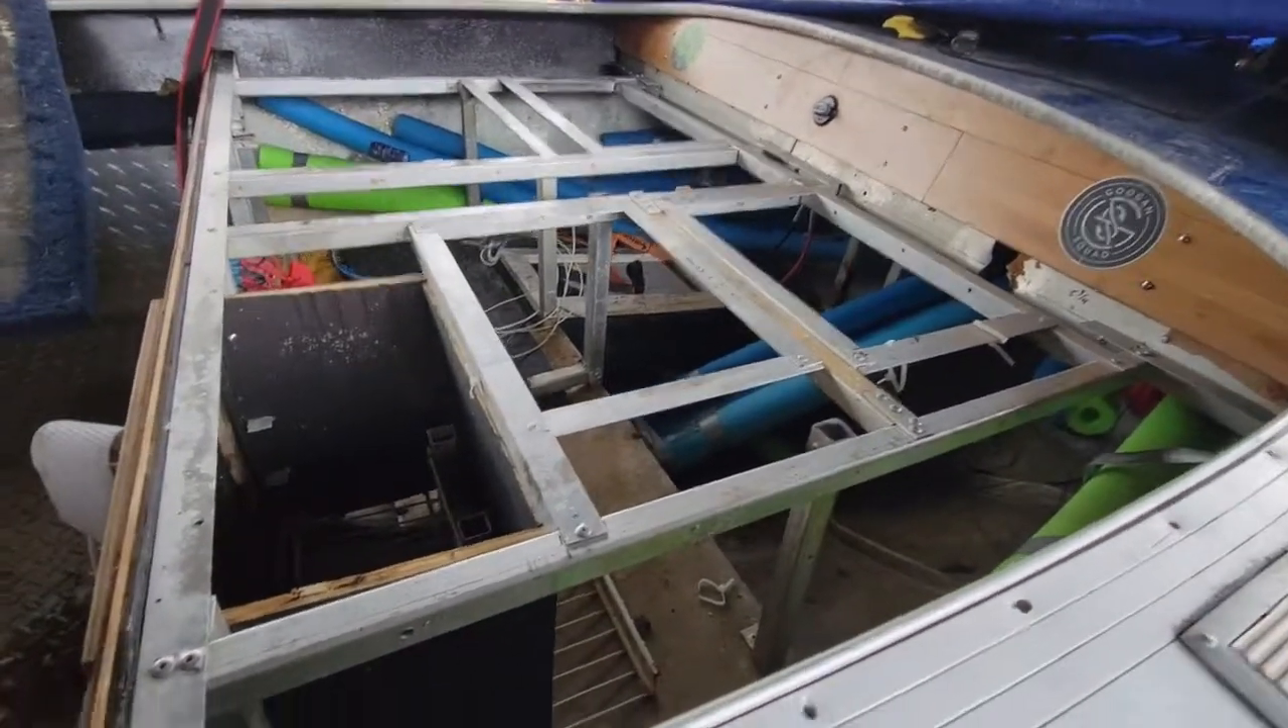But I've got to get the decking back on and get my little, um, got to get my storage compartments put back in.